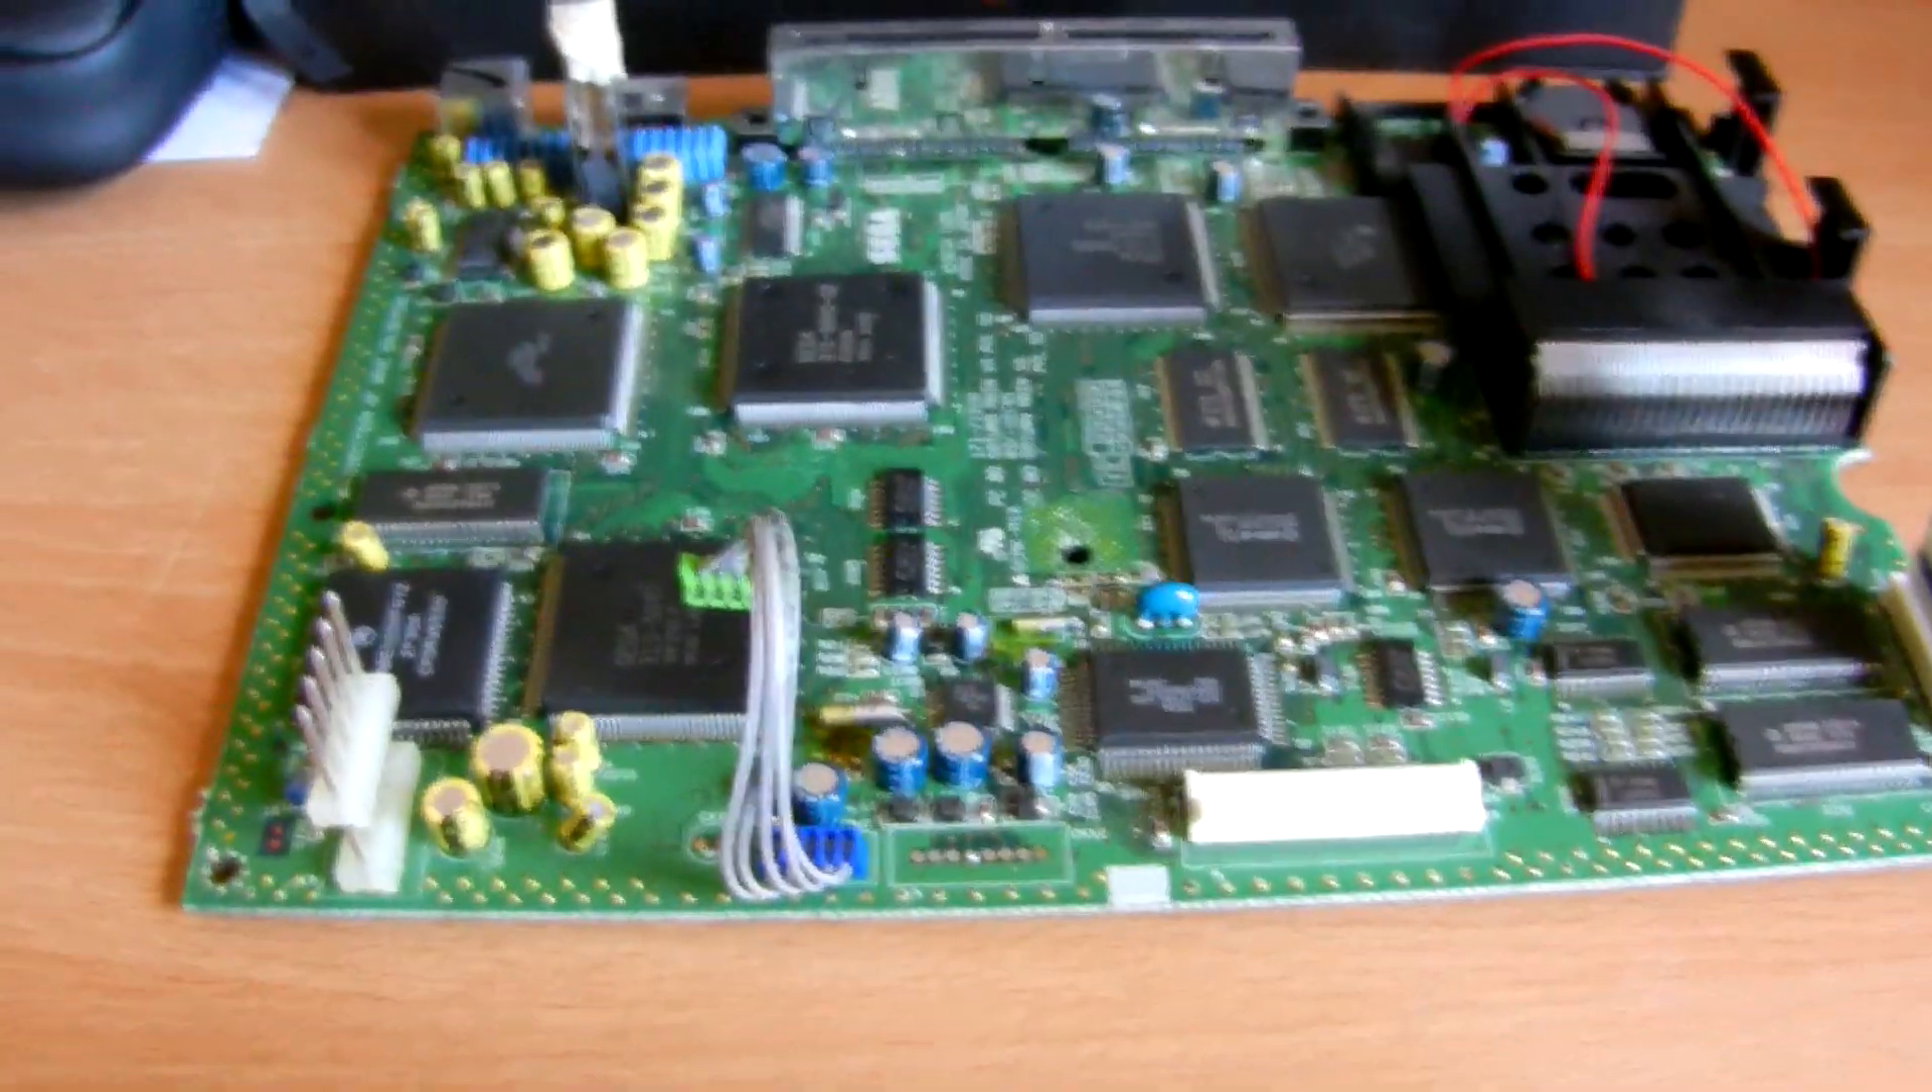I've dismantled the whole unit. And it's left me with the main board.